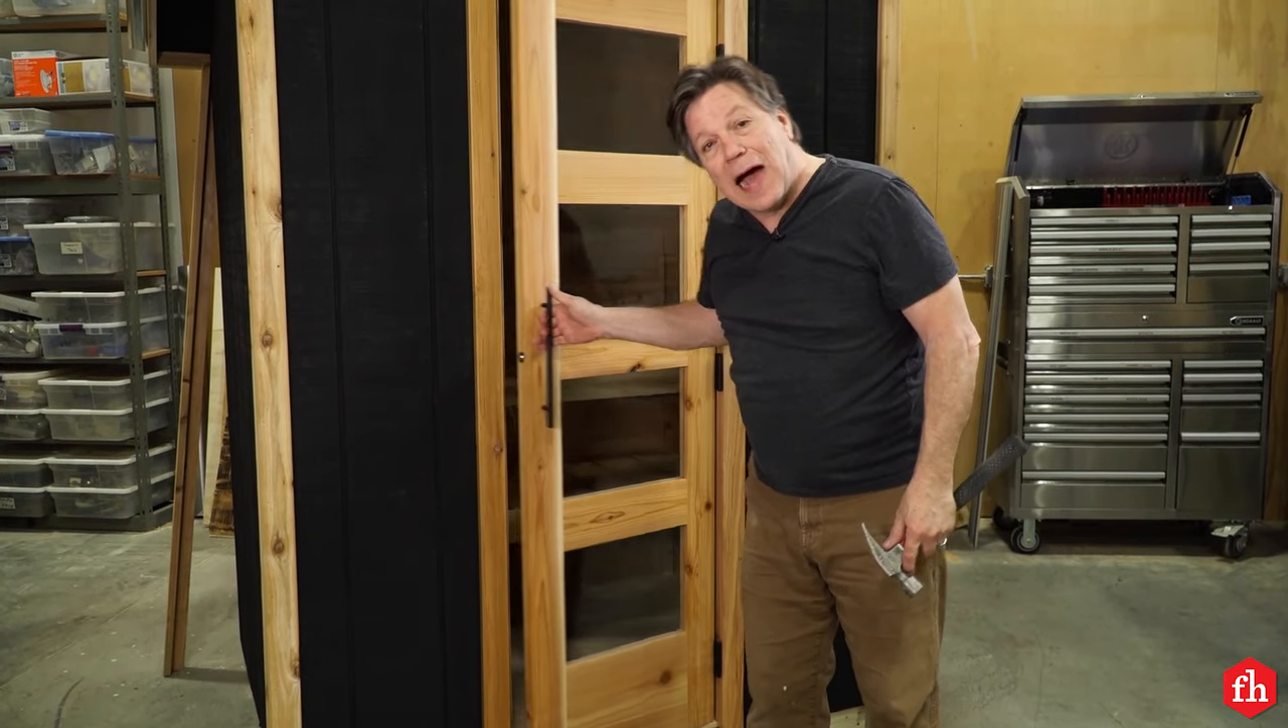All right, I got my door installed.